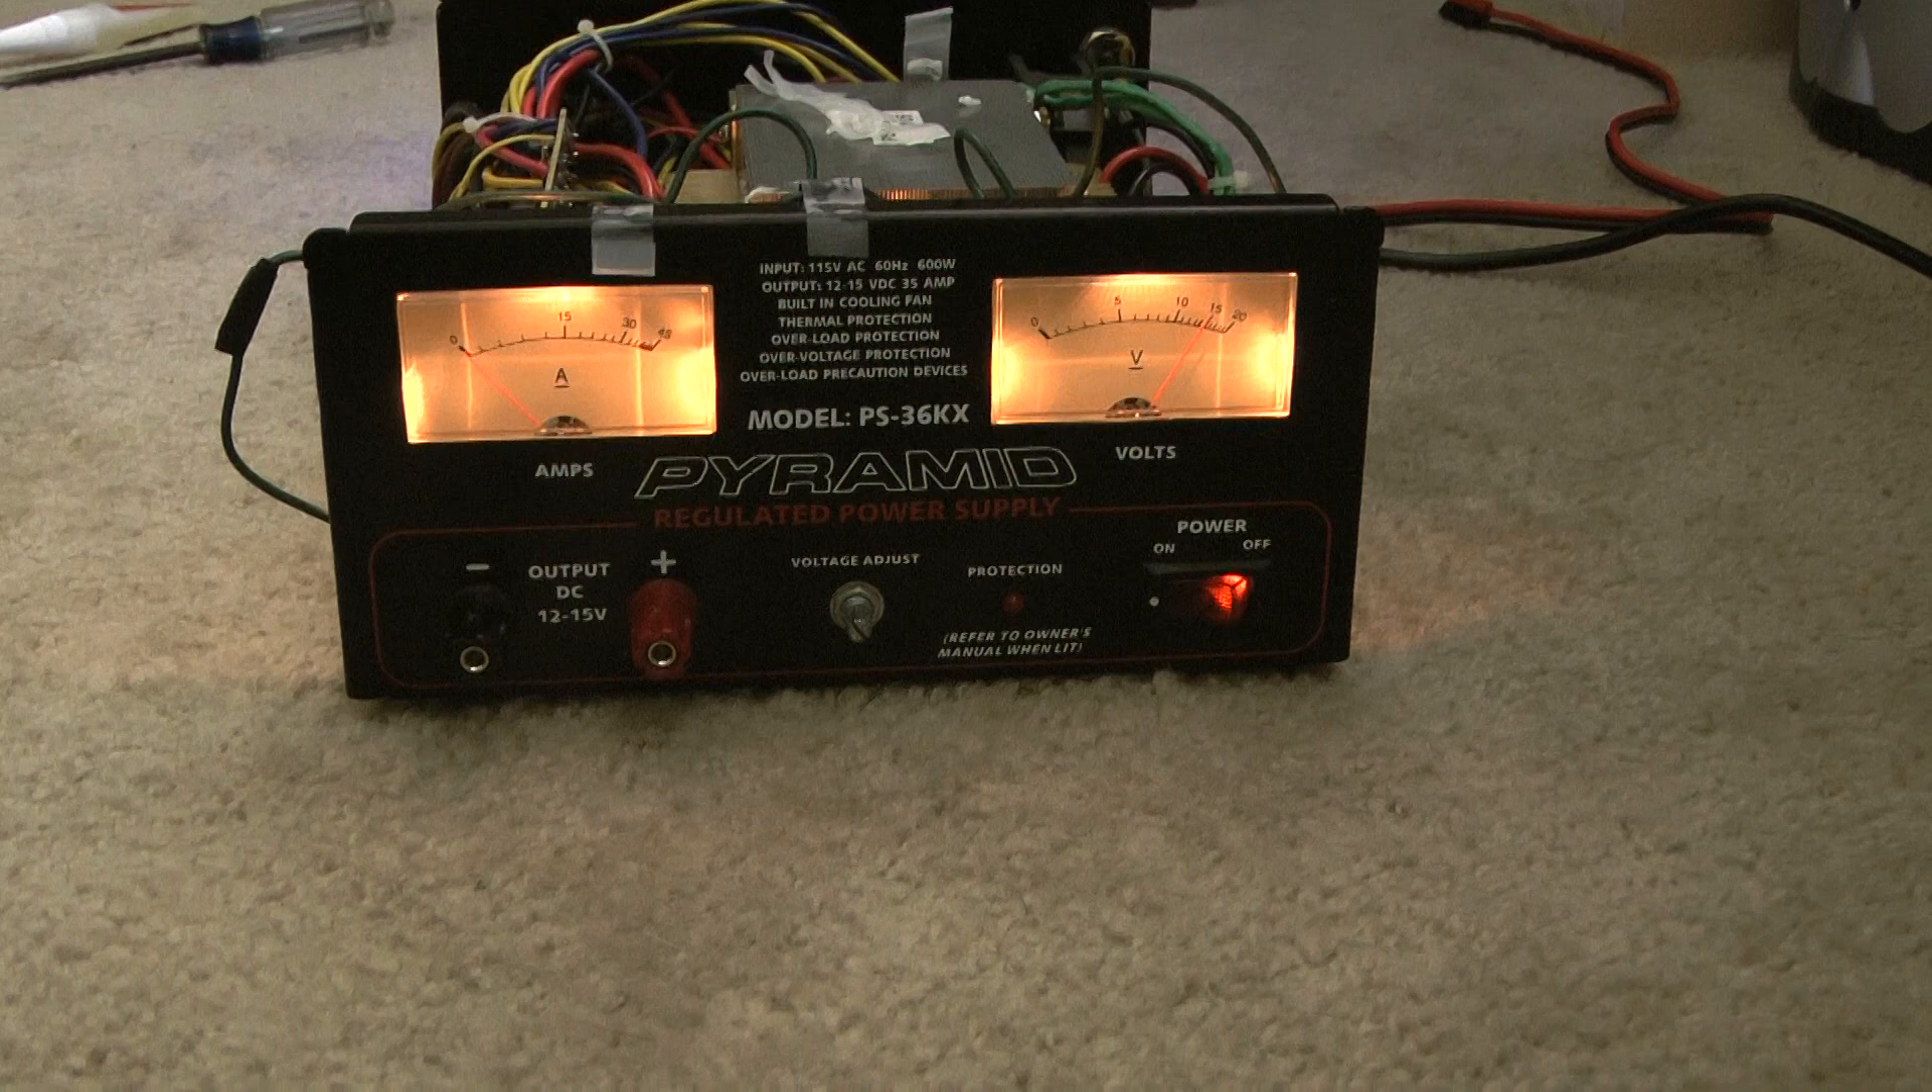Okay we've got the lights in the gauges and they're looking pretty good we're just waiting for the glue to dry before we put the cover back on.